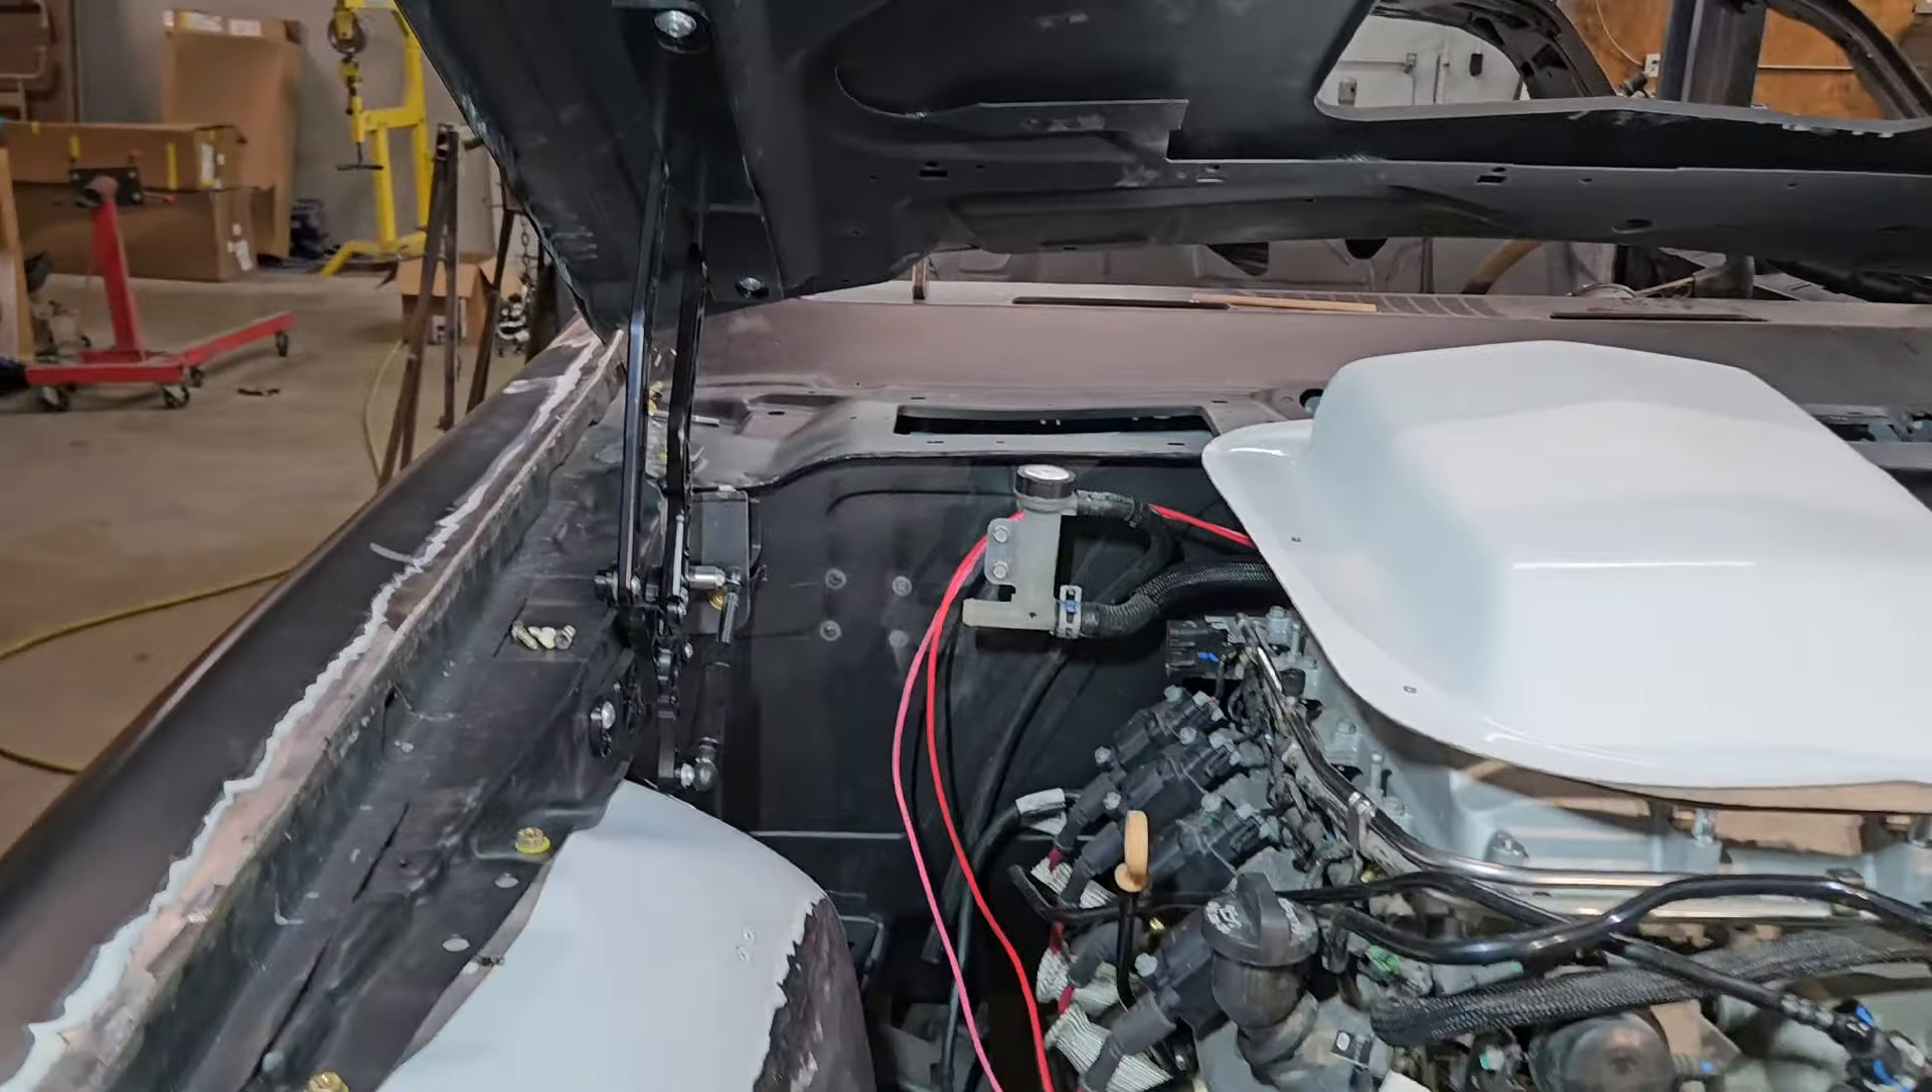Again, some of our wiring here, we've just kind of got it hanging out. That's definitely not its final location.